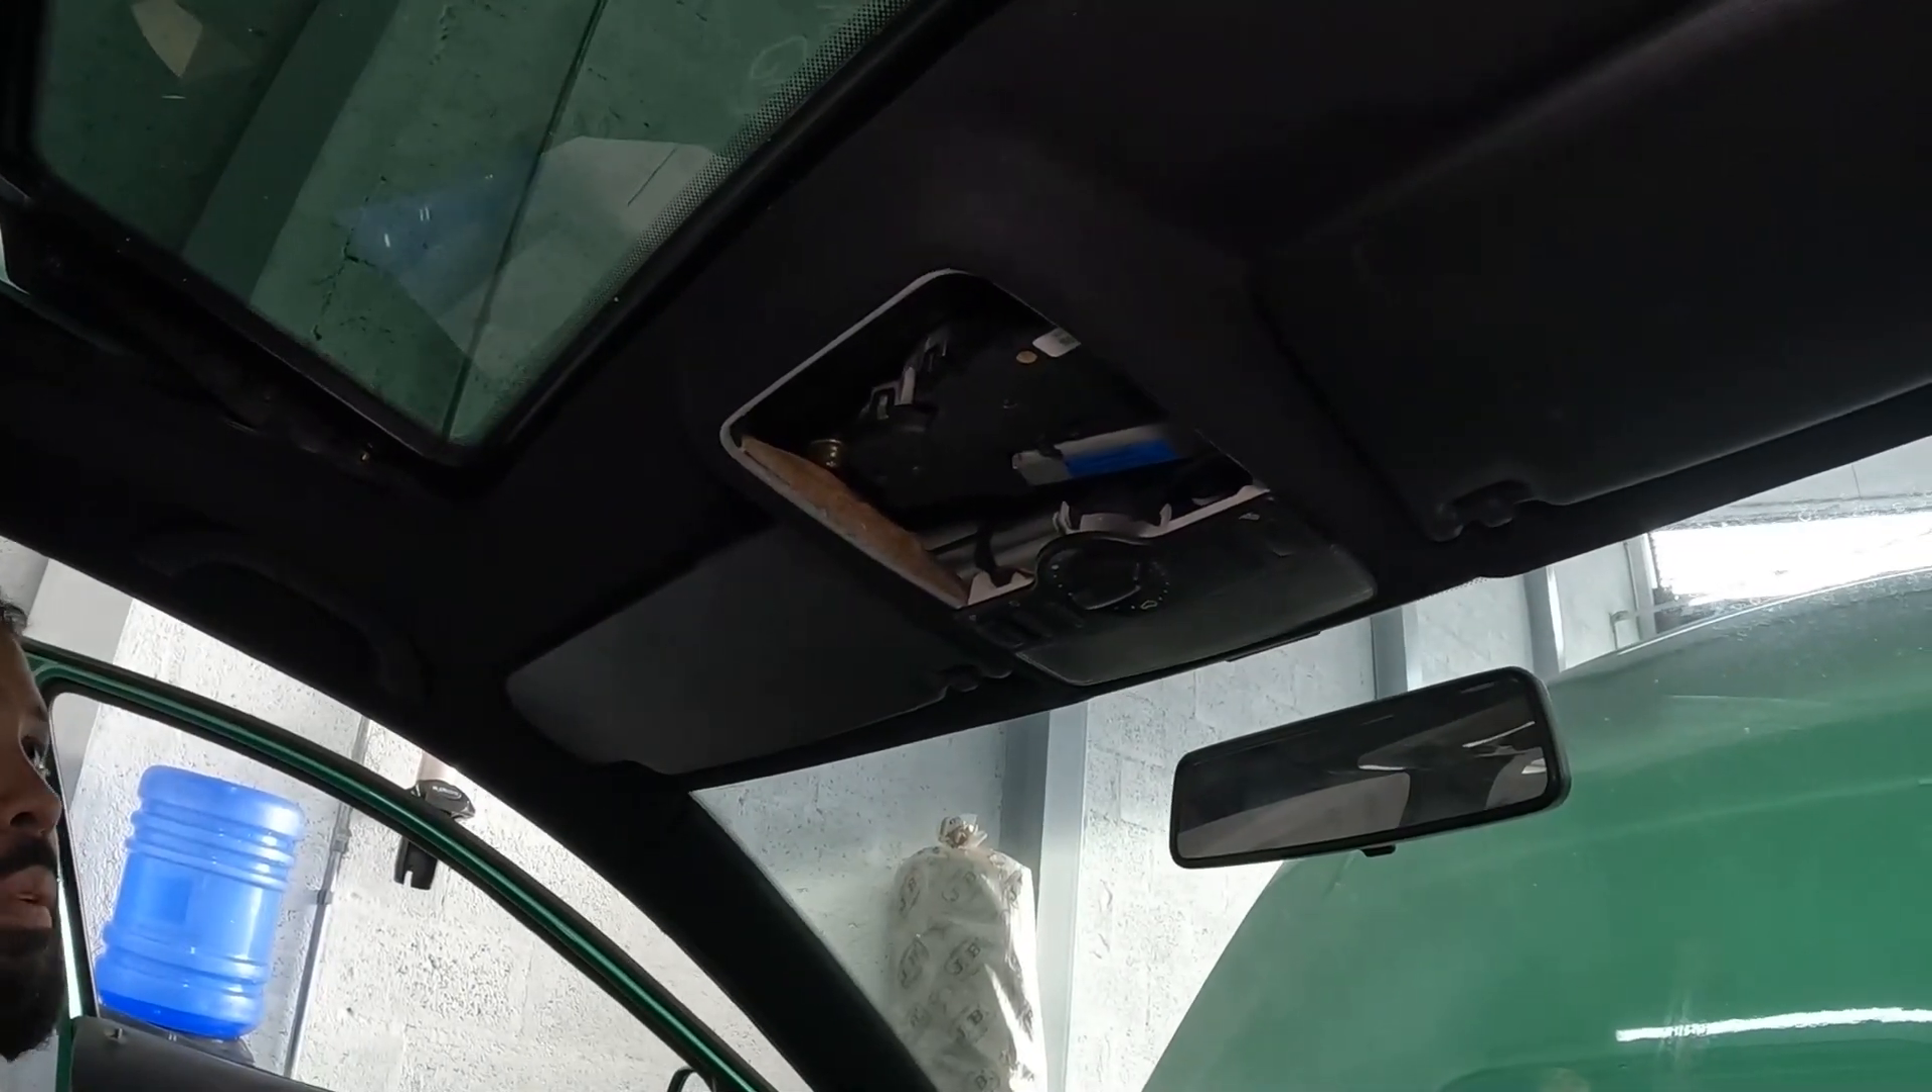Ó, tá faltando isso aqui, certo? Isso, essa tampa tá faltando.